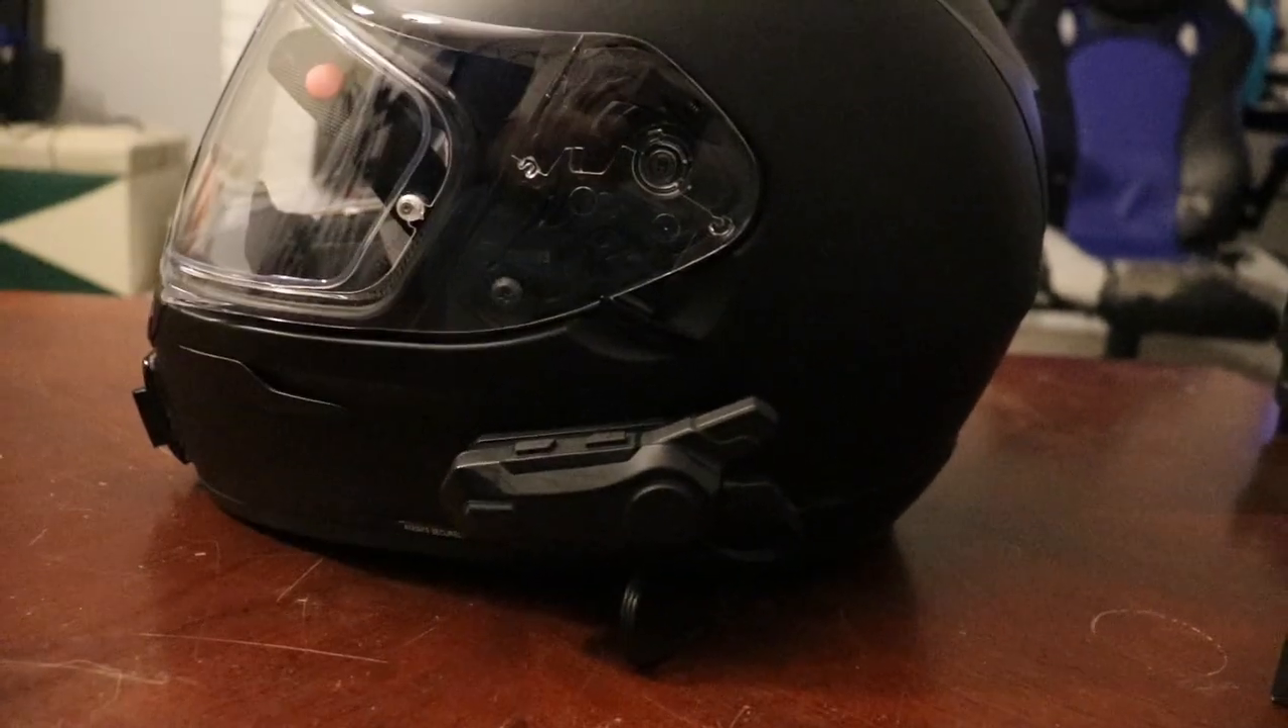And now you've installed a comms unit in your helmet.